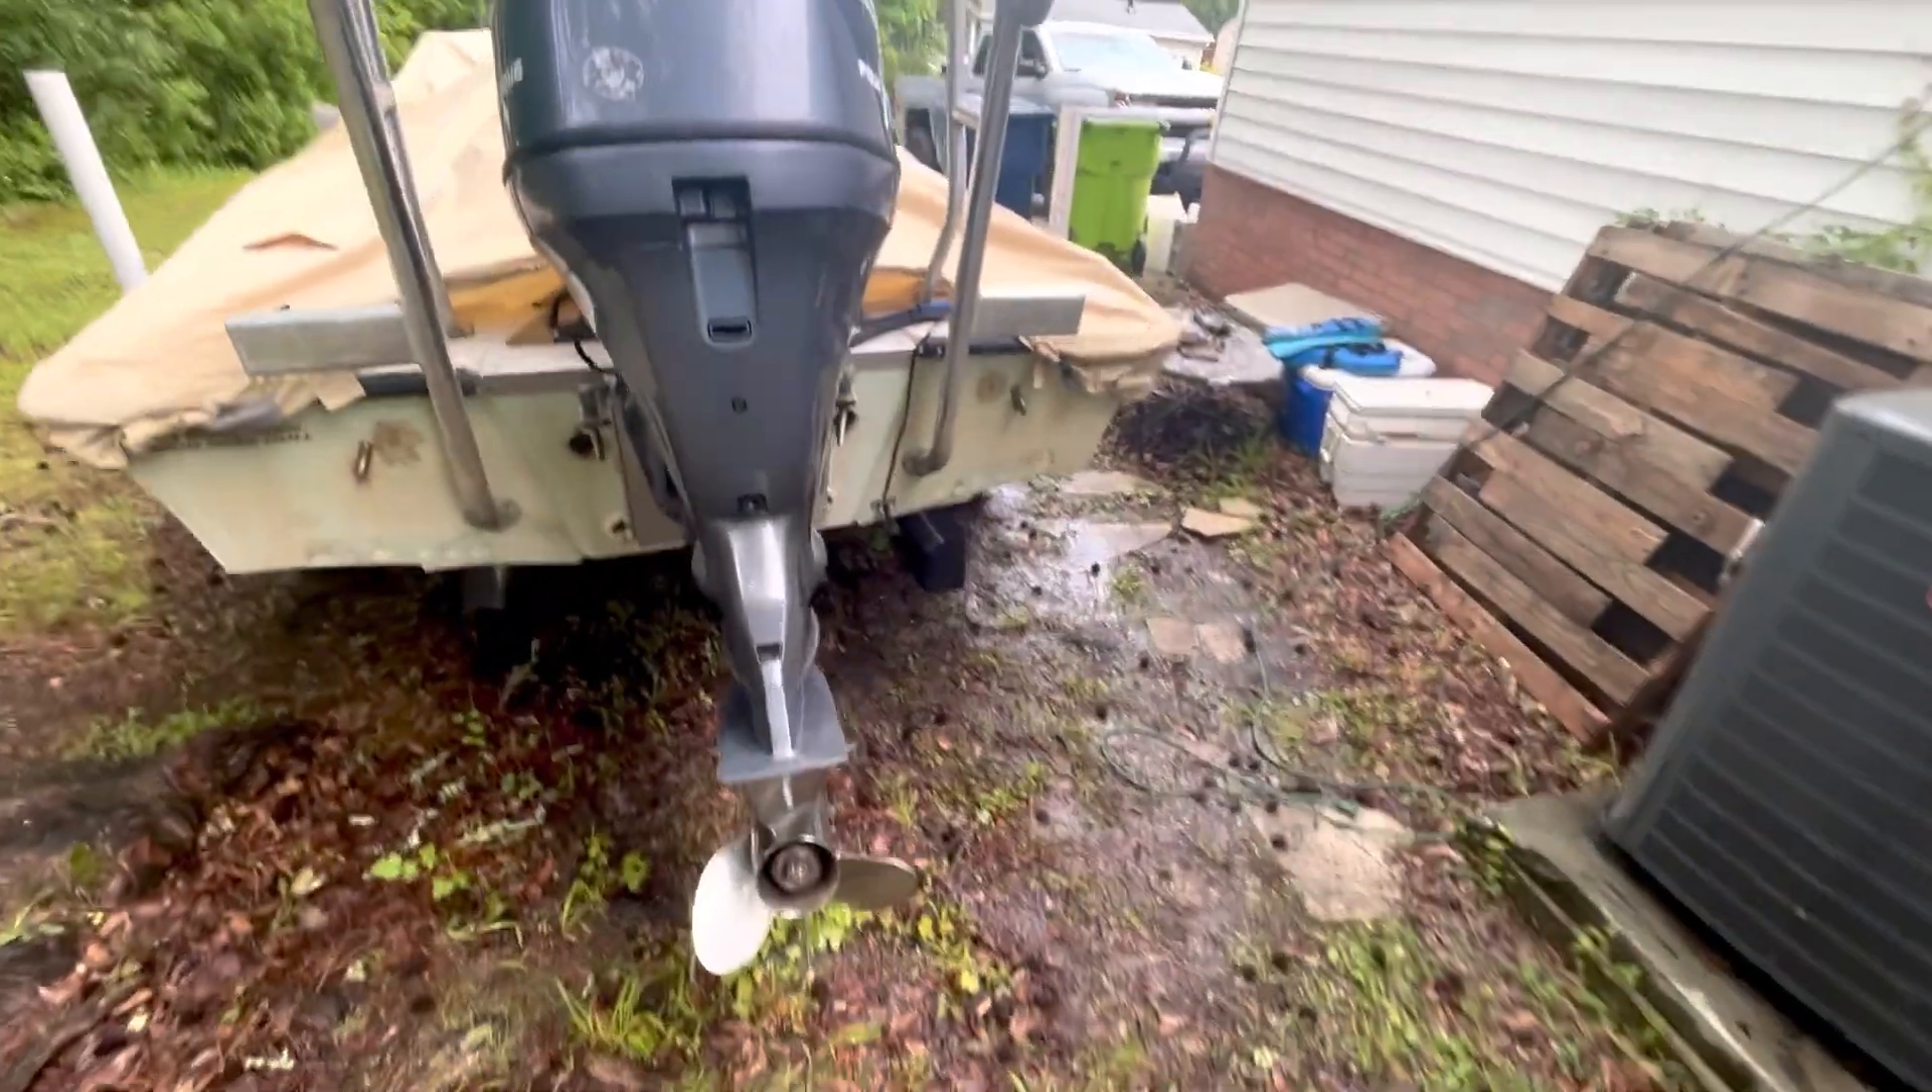Alright everyone we got the cover back on her we're all done.